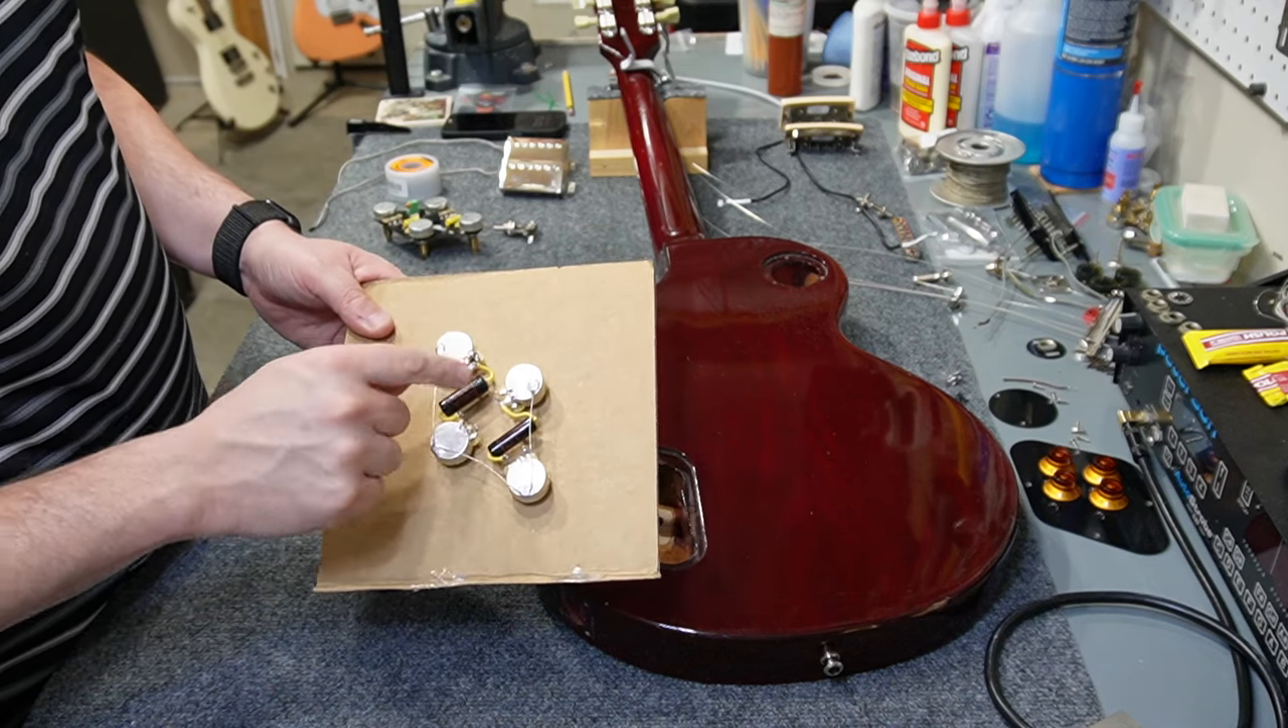All i've done so far is wire in the two caps and a ground wire to all four pots.